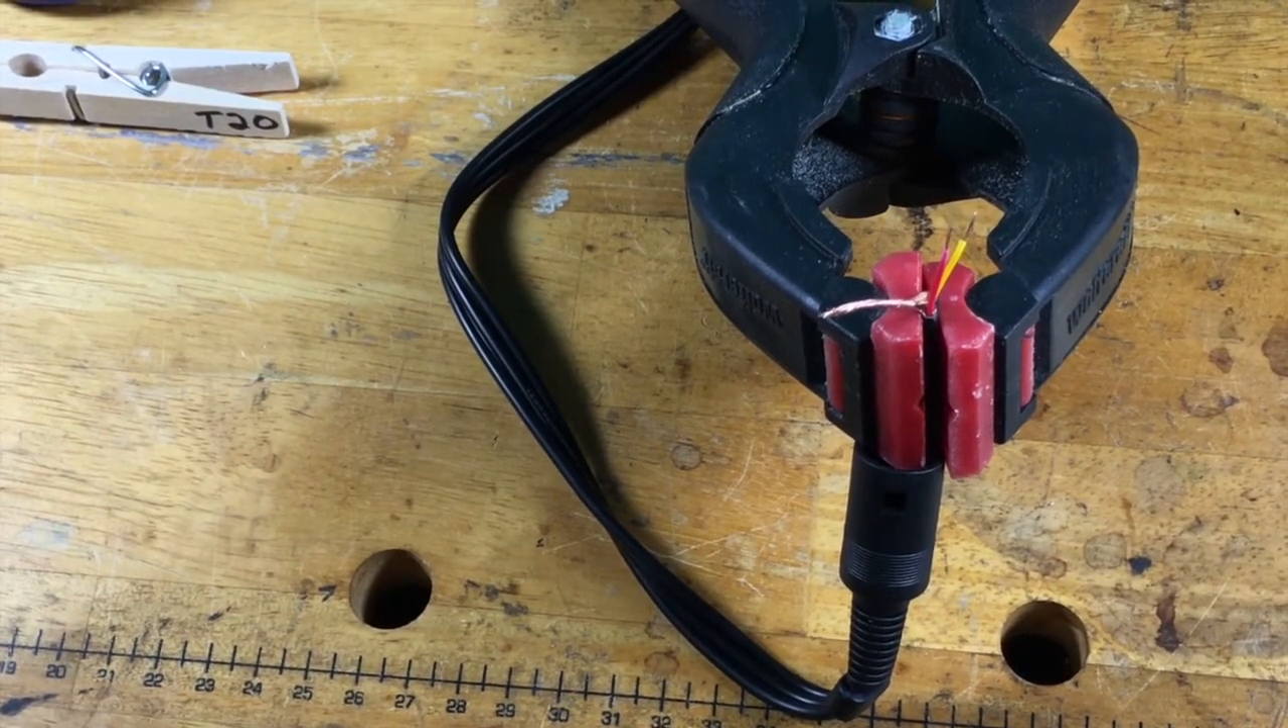So, now I have my cable in my clamp thing.